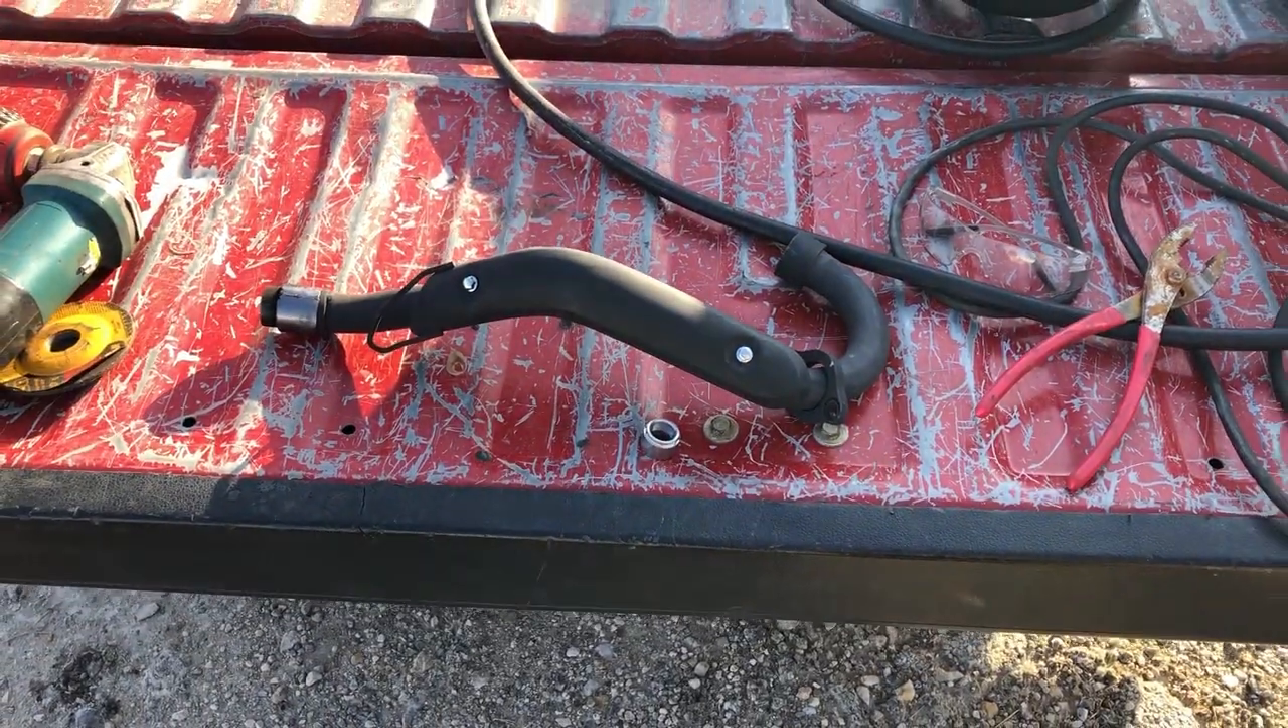Okay, guys, got the exhaust pulled off.